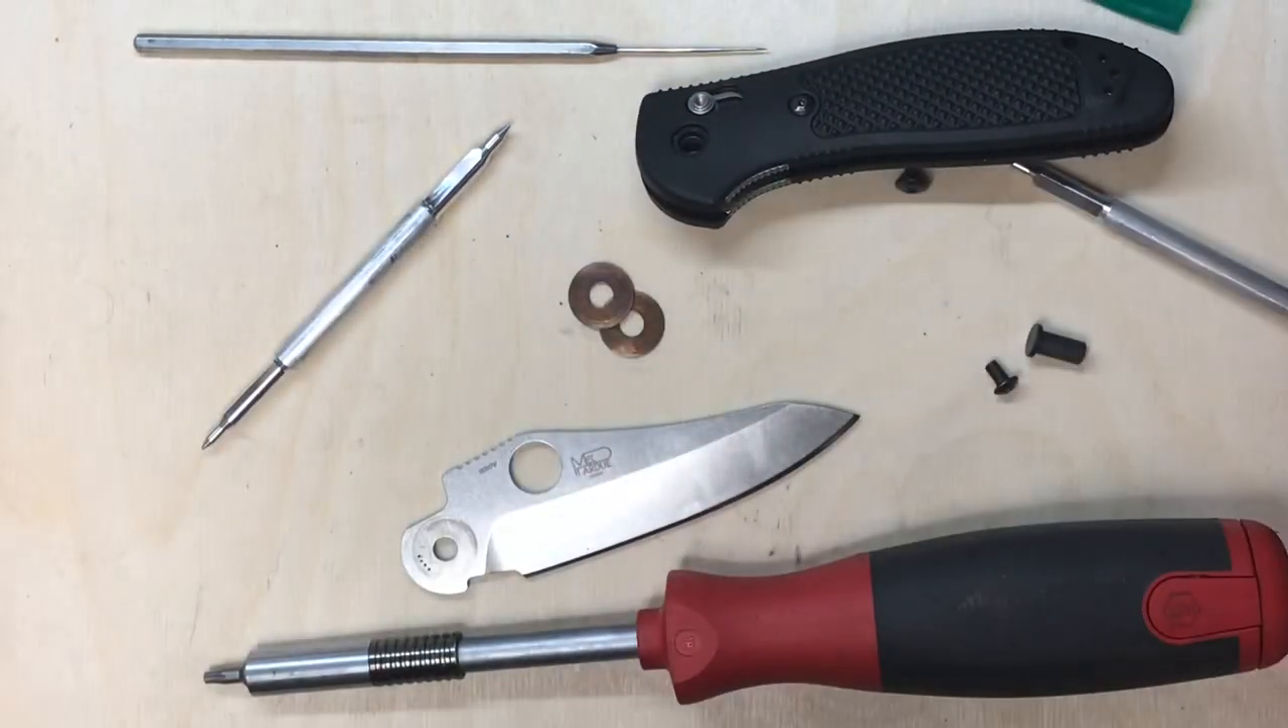So that's it the knife's disassembled fairly easy.